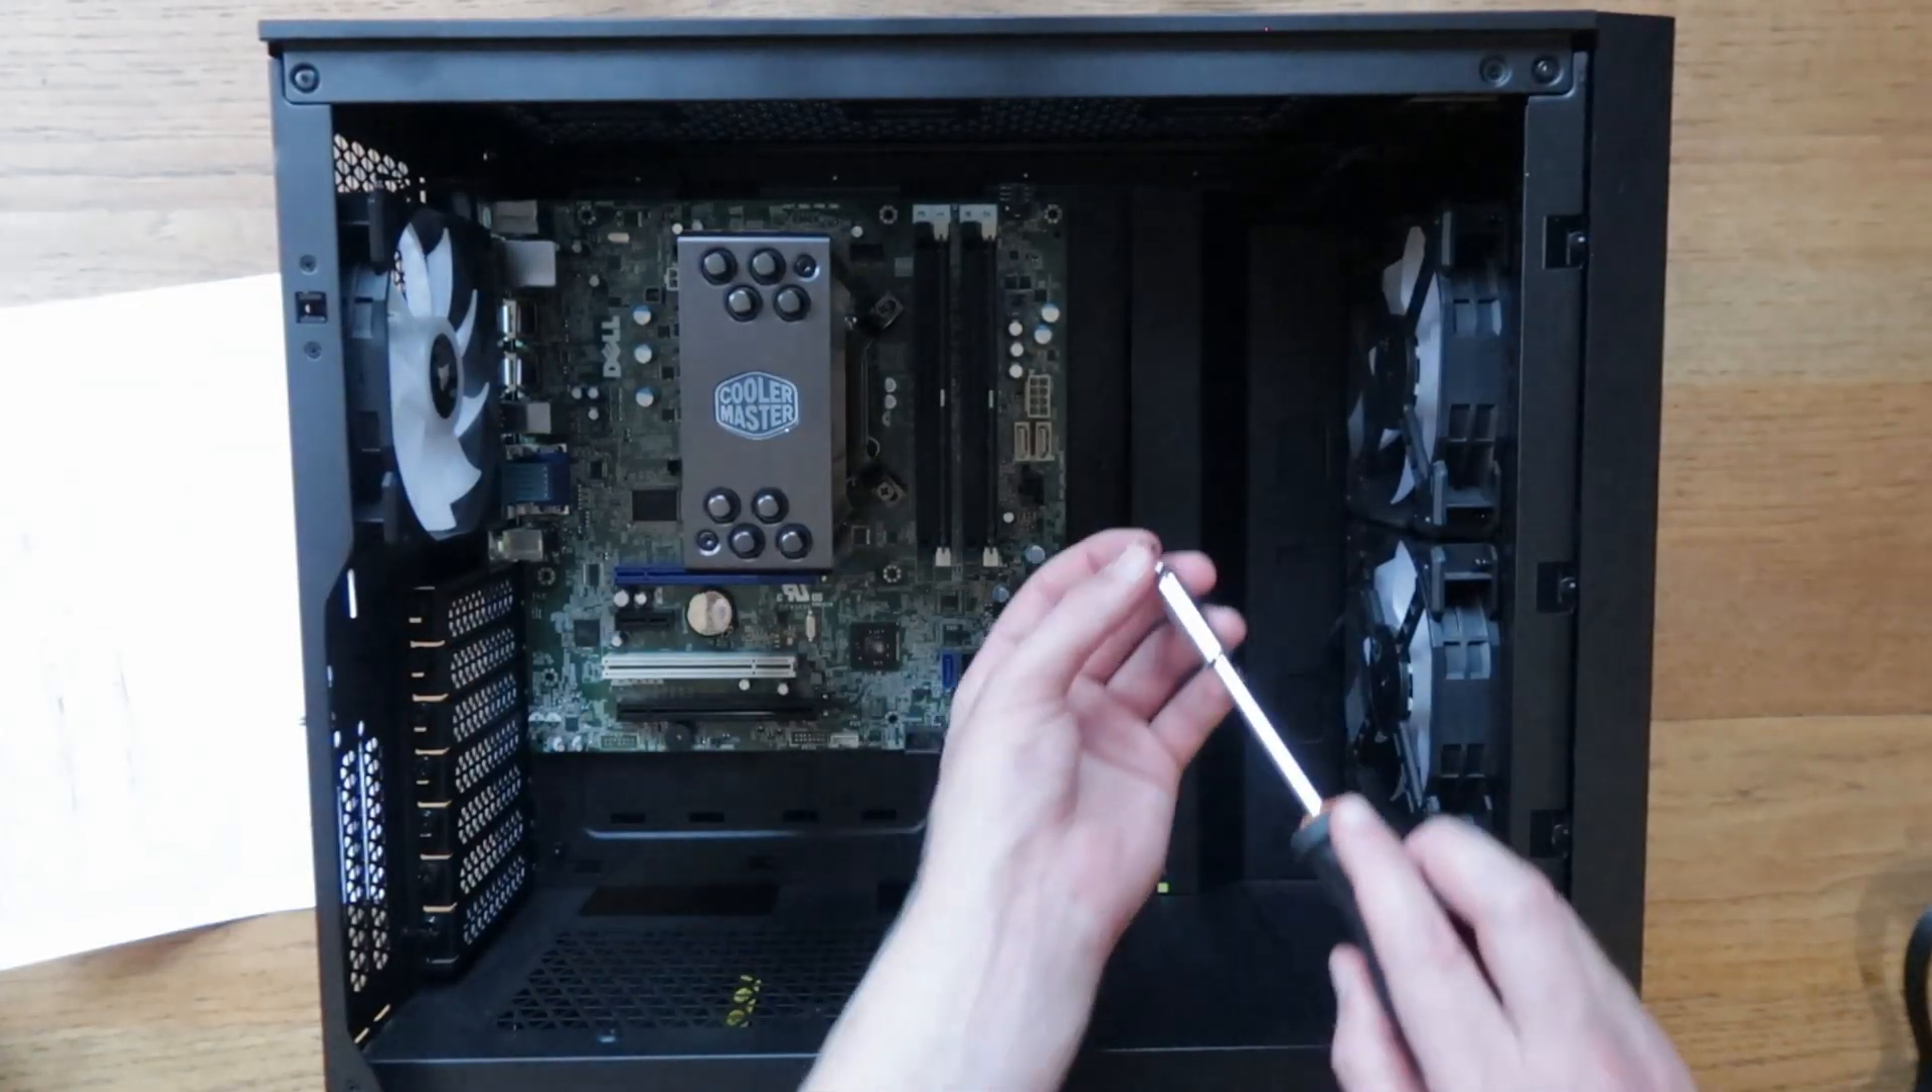We've got our CPU cooler in.